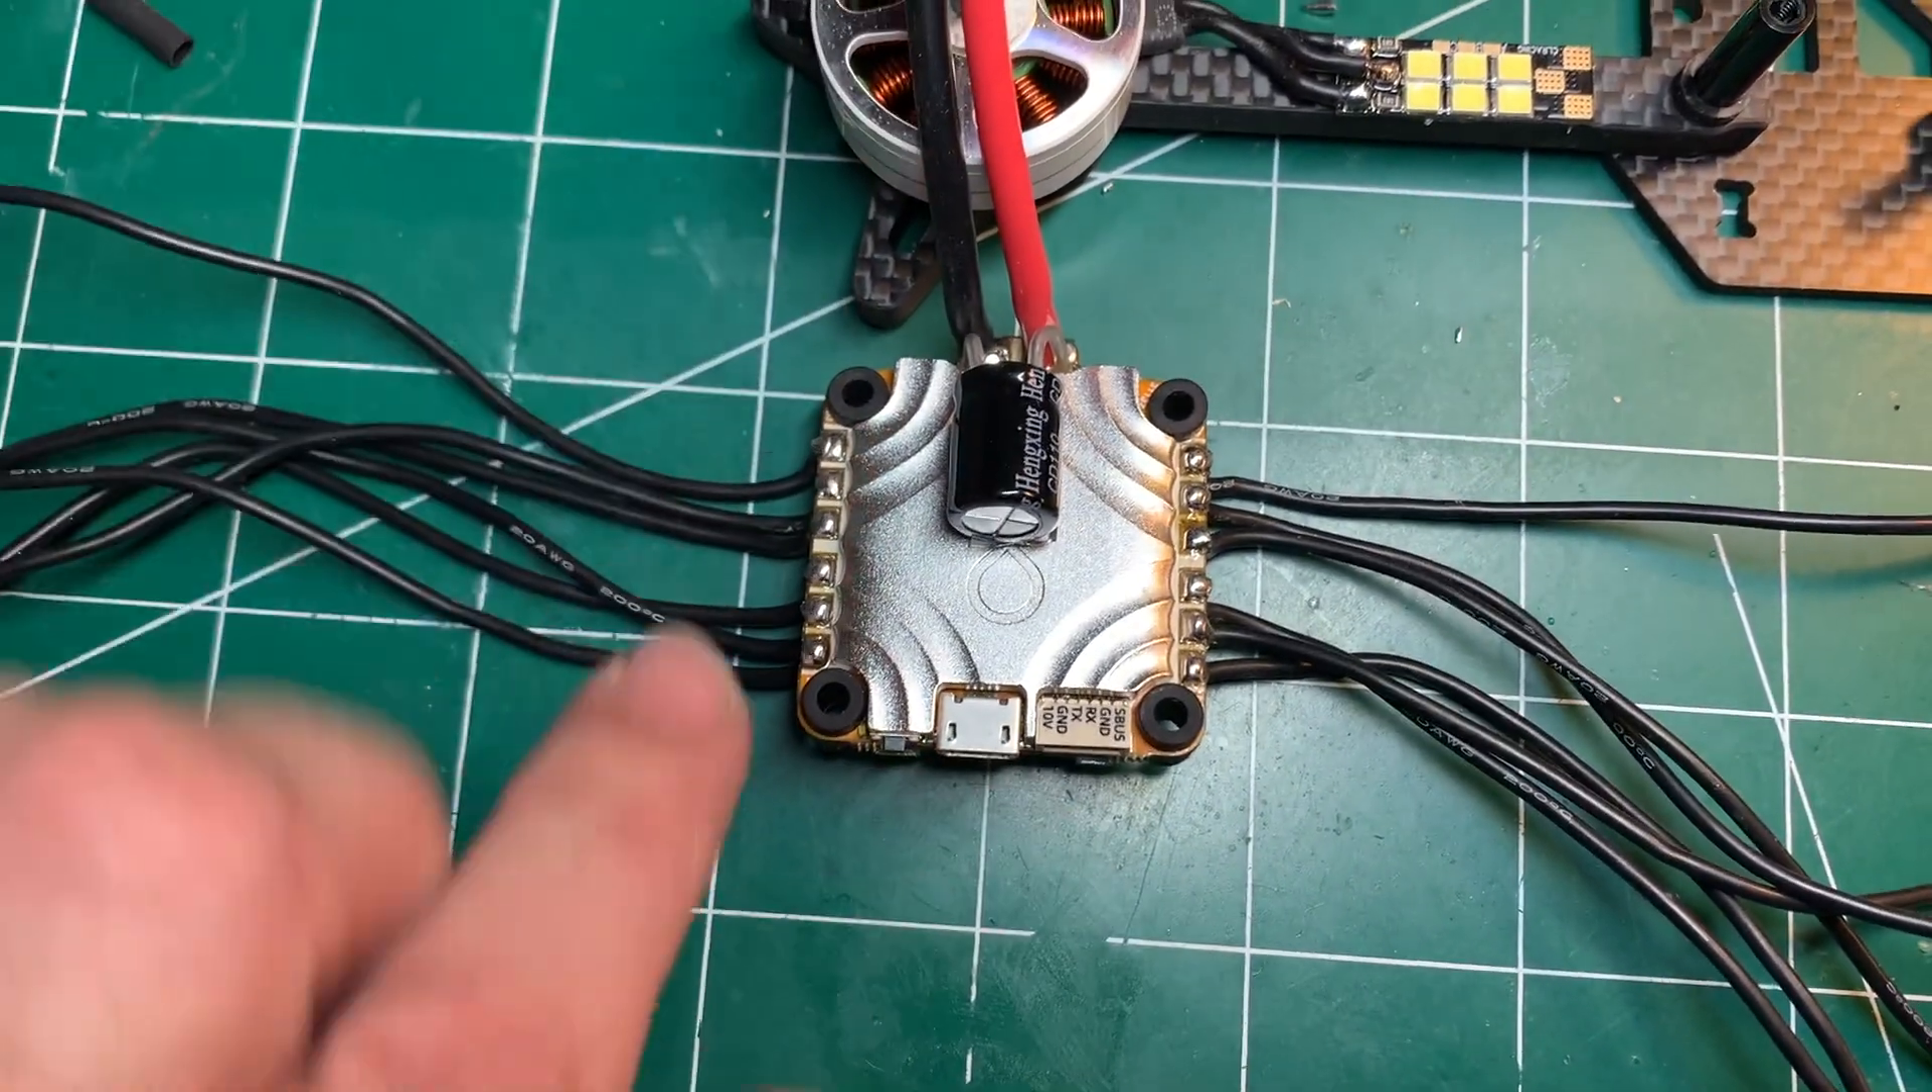Next, I soldered on all the ESC wires here. I went from underneath because I think it's a little cleaner.